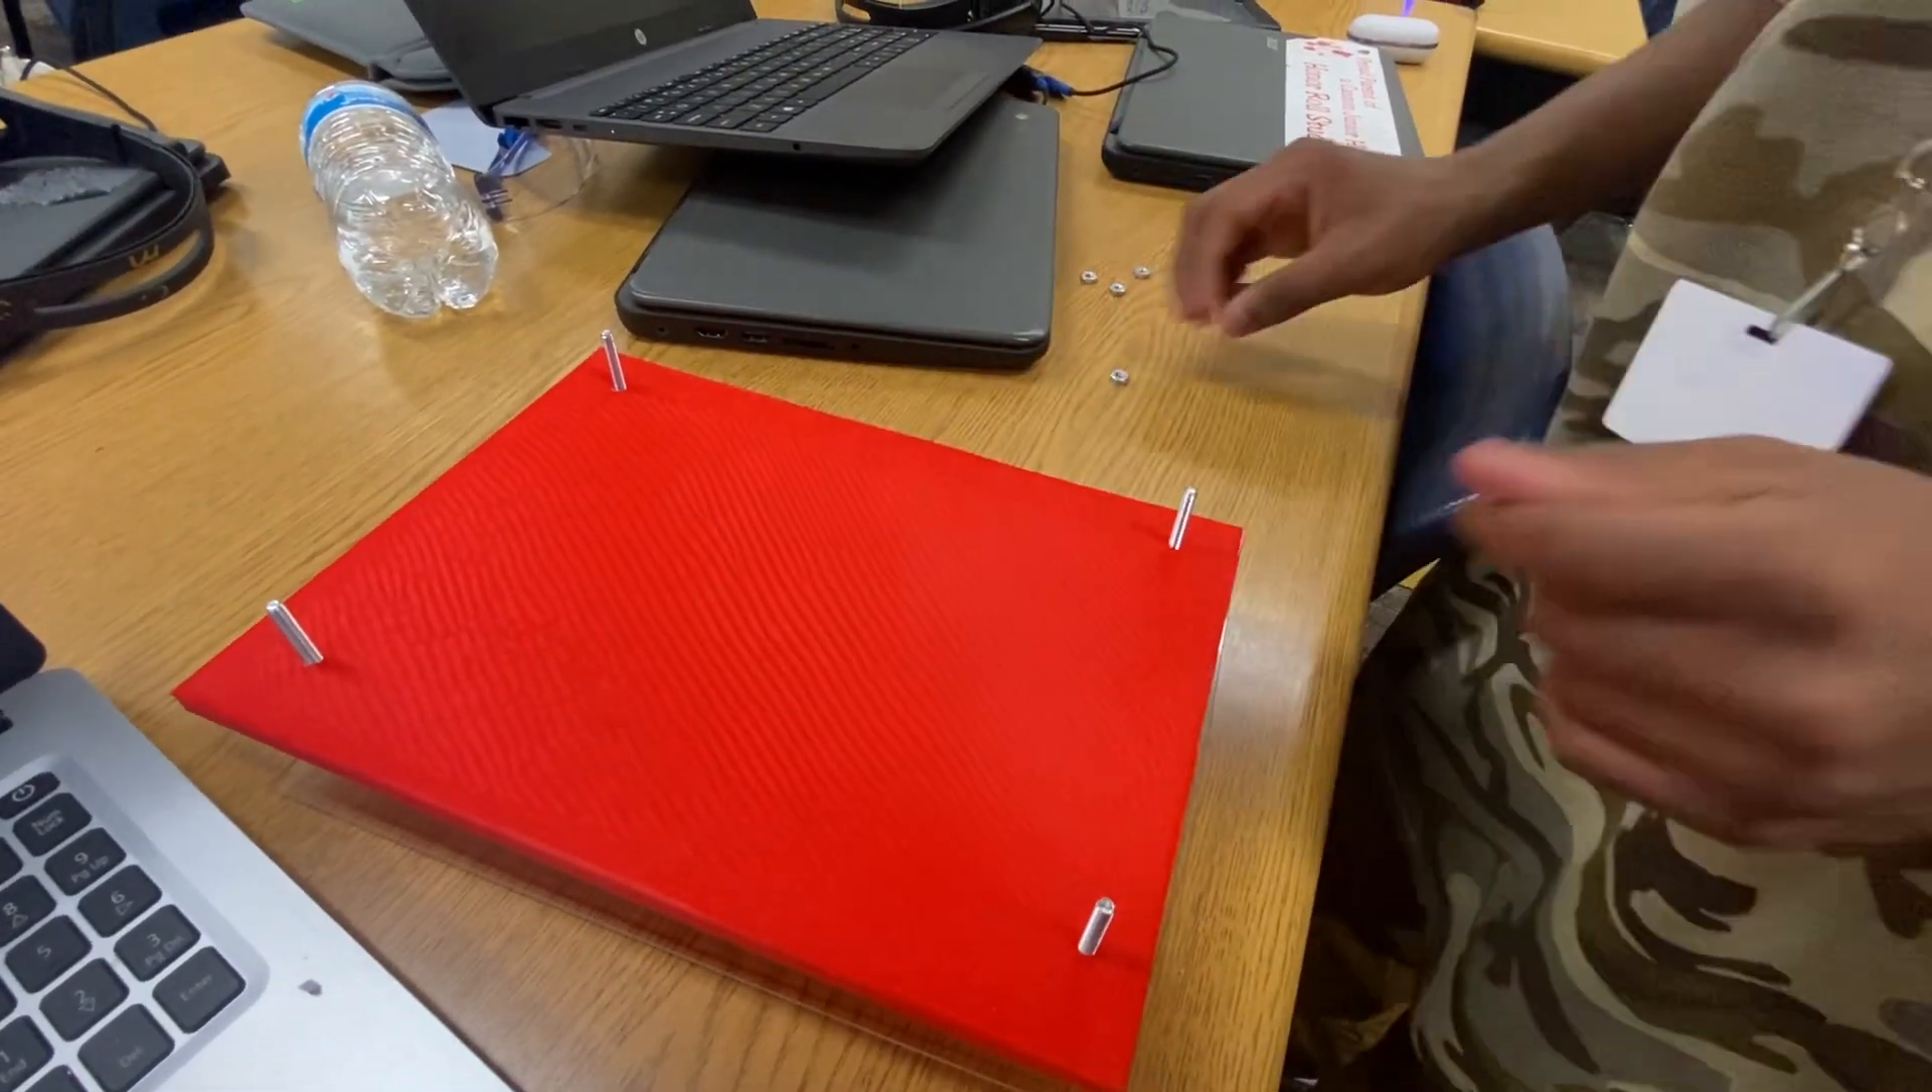As you can see, you got all four screws in the 3D print design.